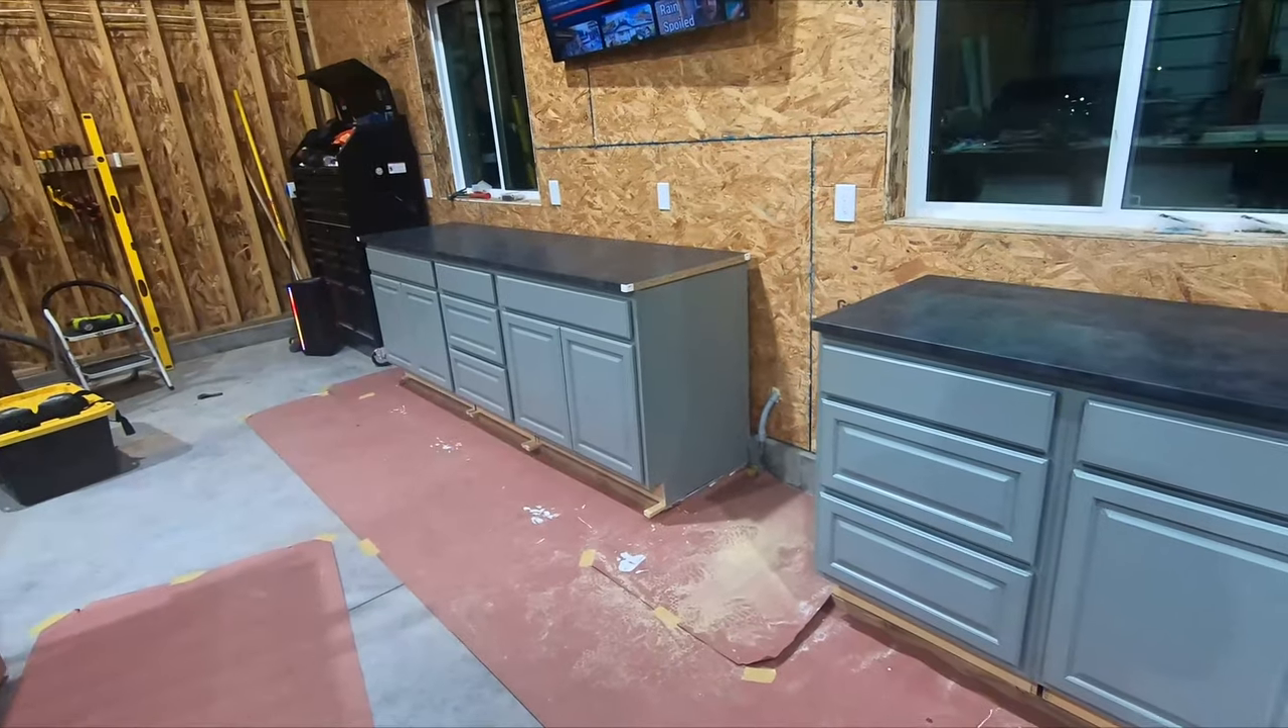All right we got all the drawers and the doors on.